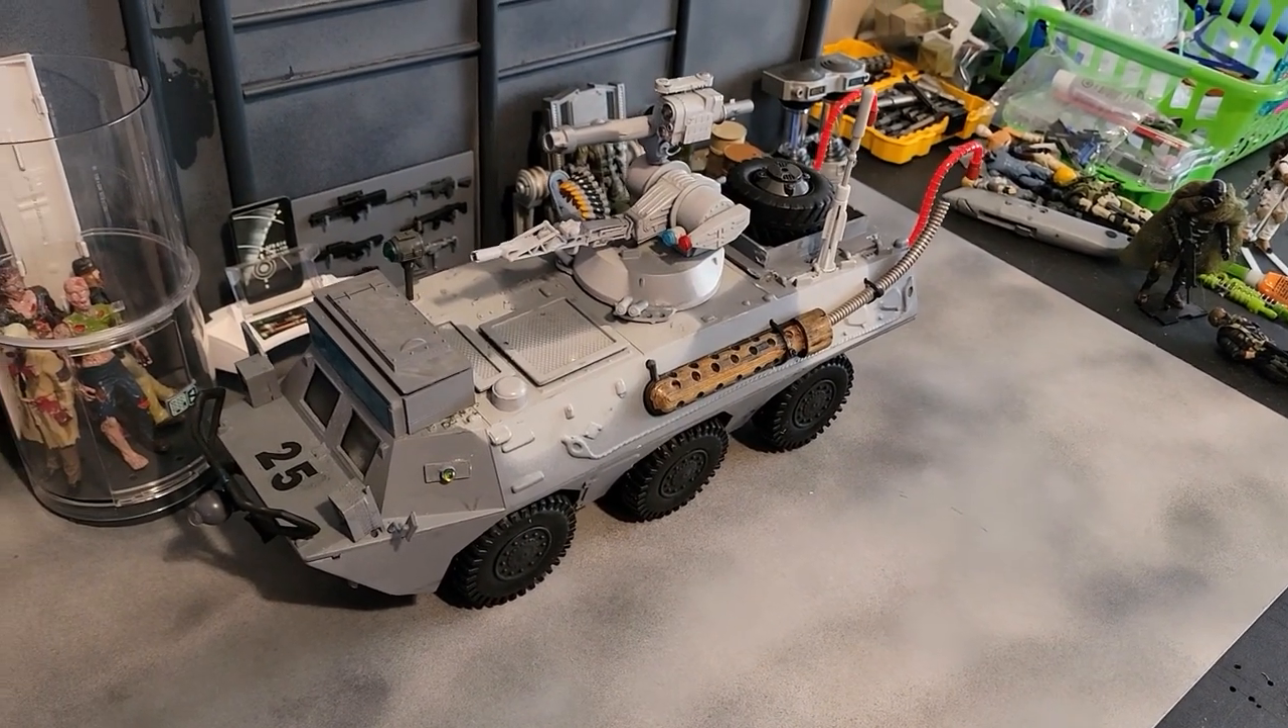We have the cannon mounted and we have the back area covered up now.